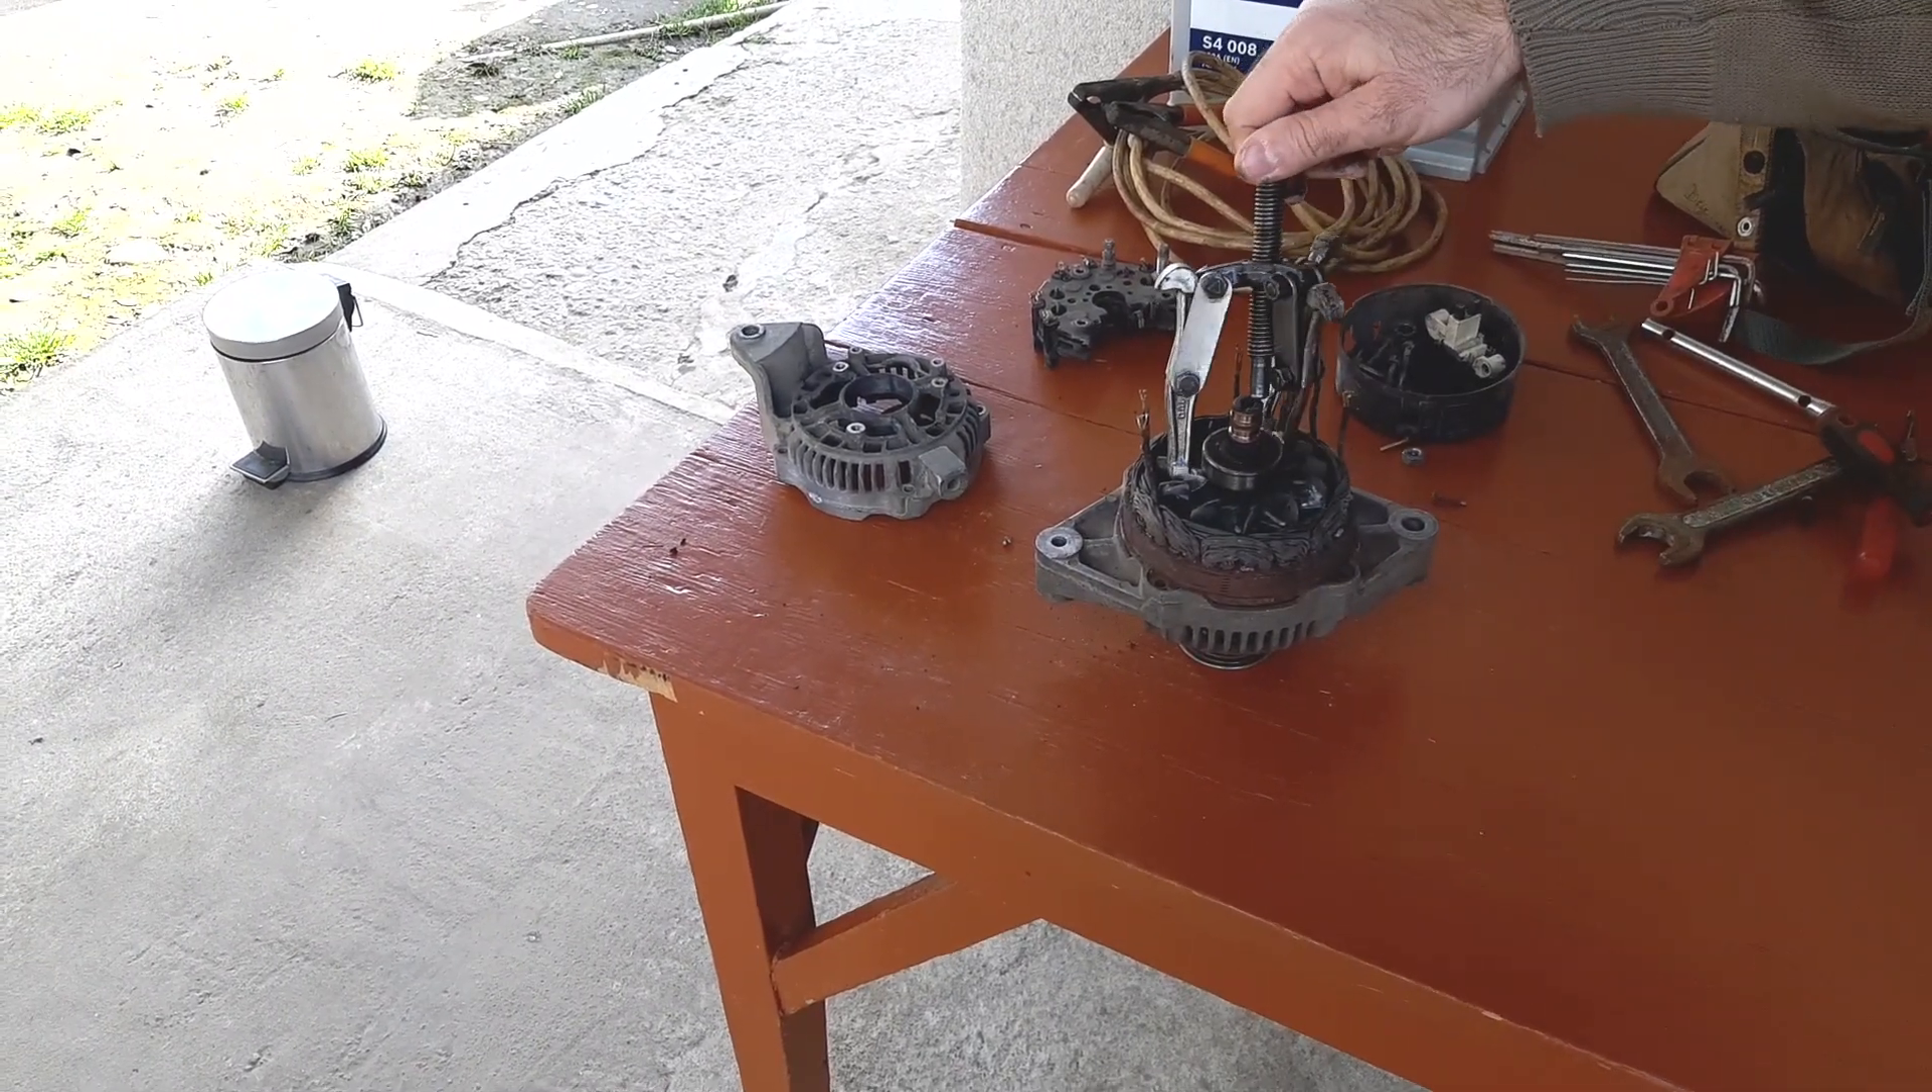Ok, meanwhile I have taken the alternator apart, and now I'll explain why I don't use this kind of puller for removing the bearing.